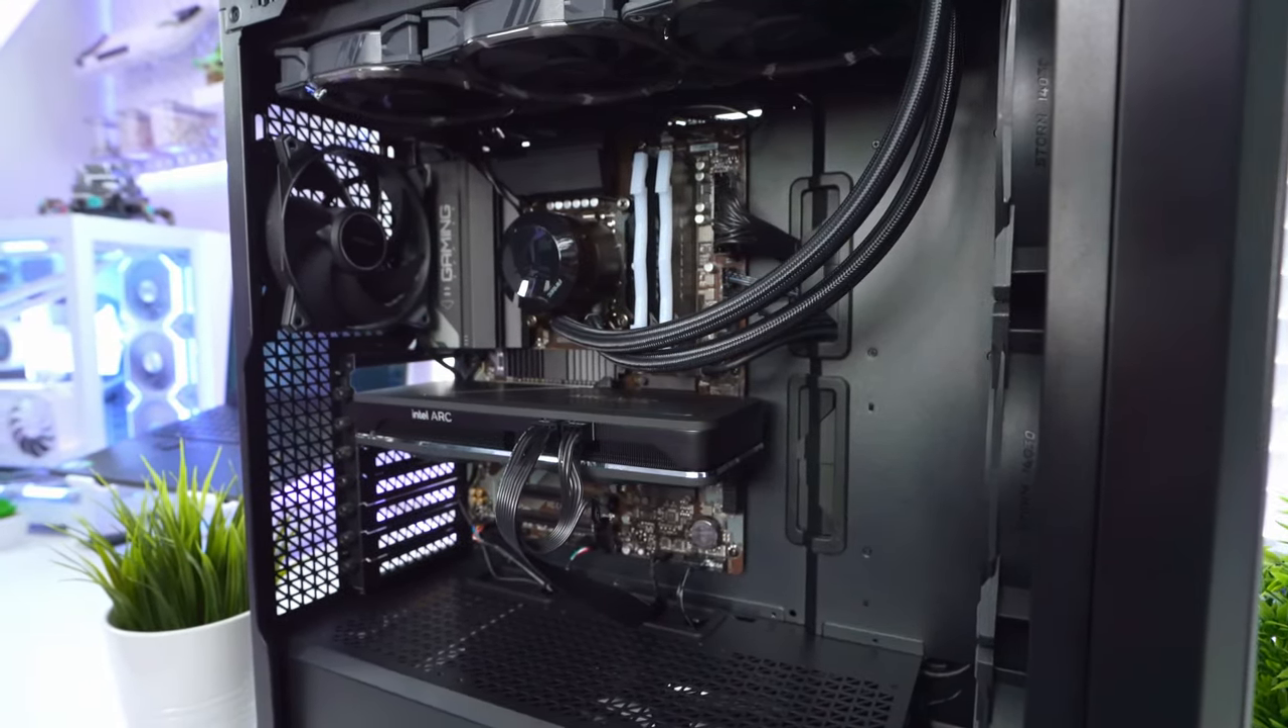Now that we have the intel arc gpu installed the pc build itself is actually now finished.